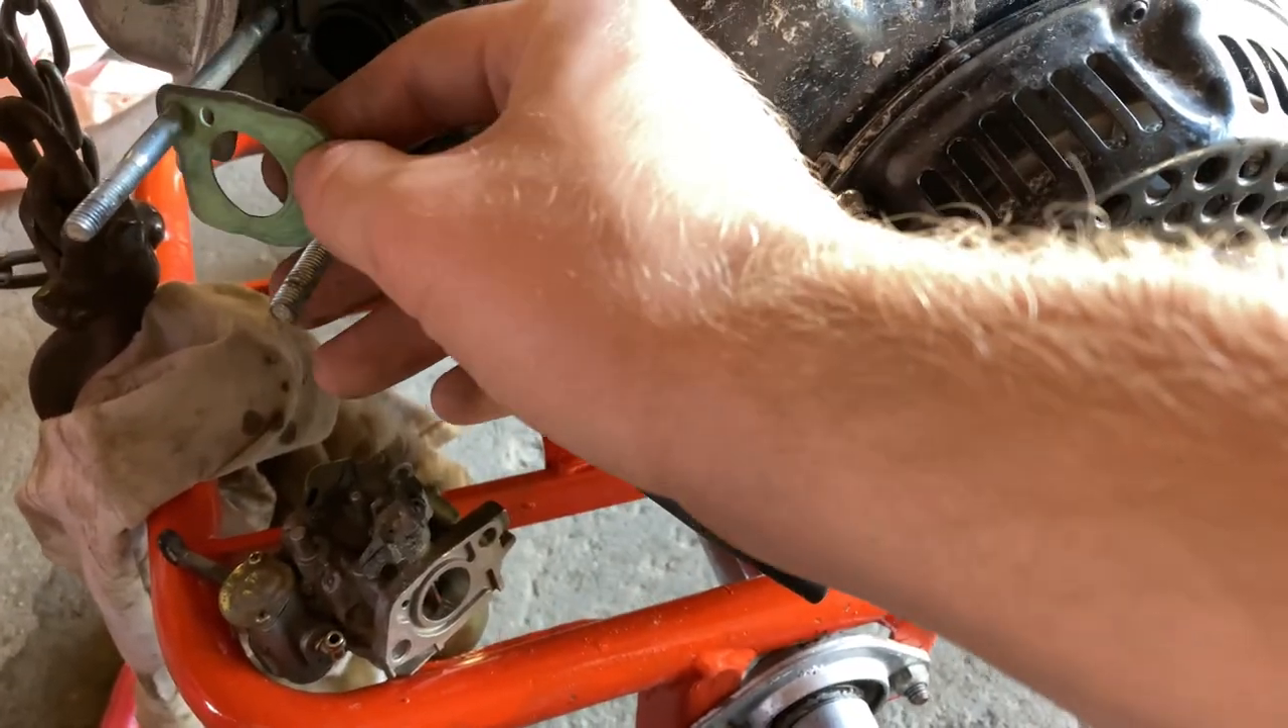I got the gas tank a little drained for the most part. And now I got the carburetor off. There's this gasket here.